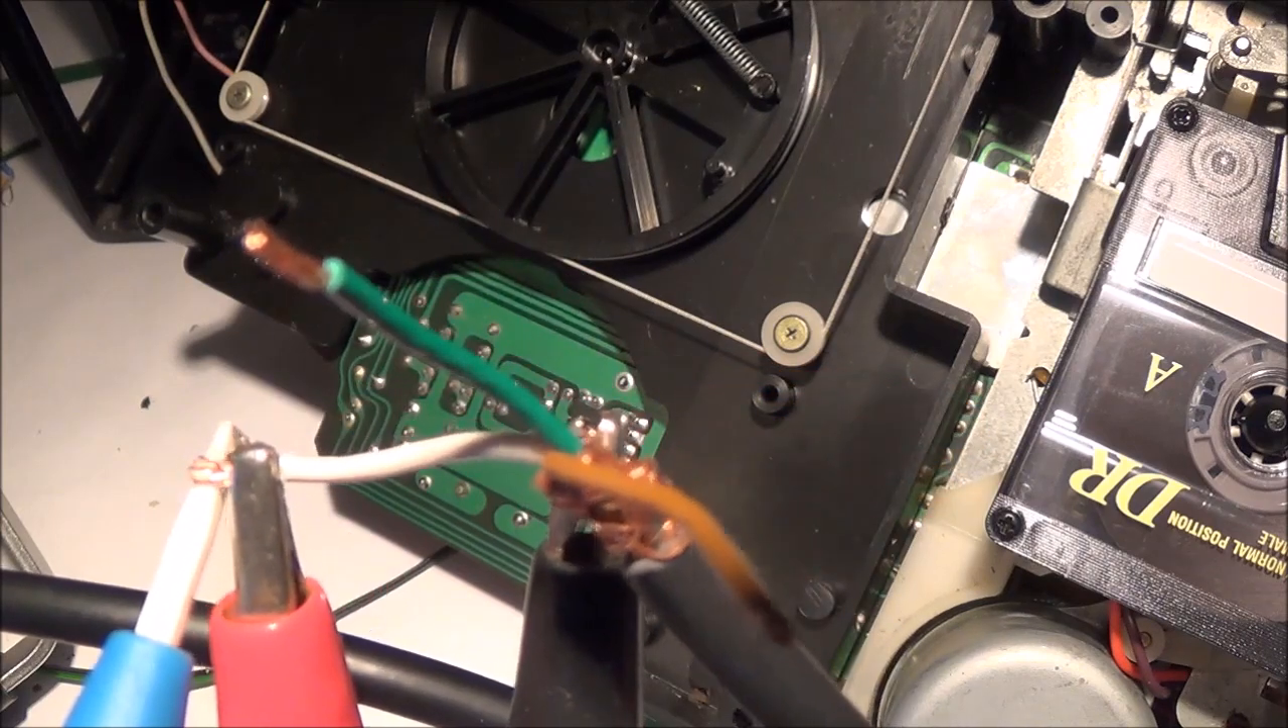I've hooked up the other side of my frequency counter test leads to one of these wires.